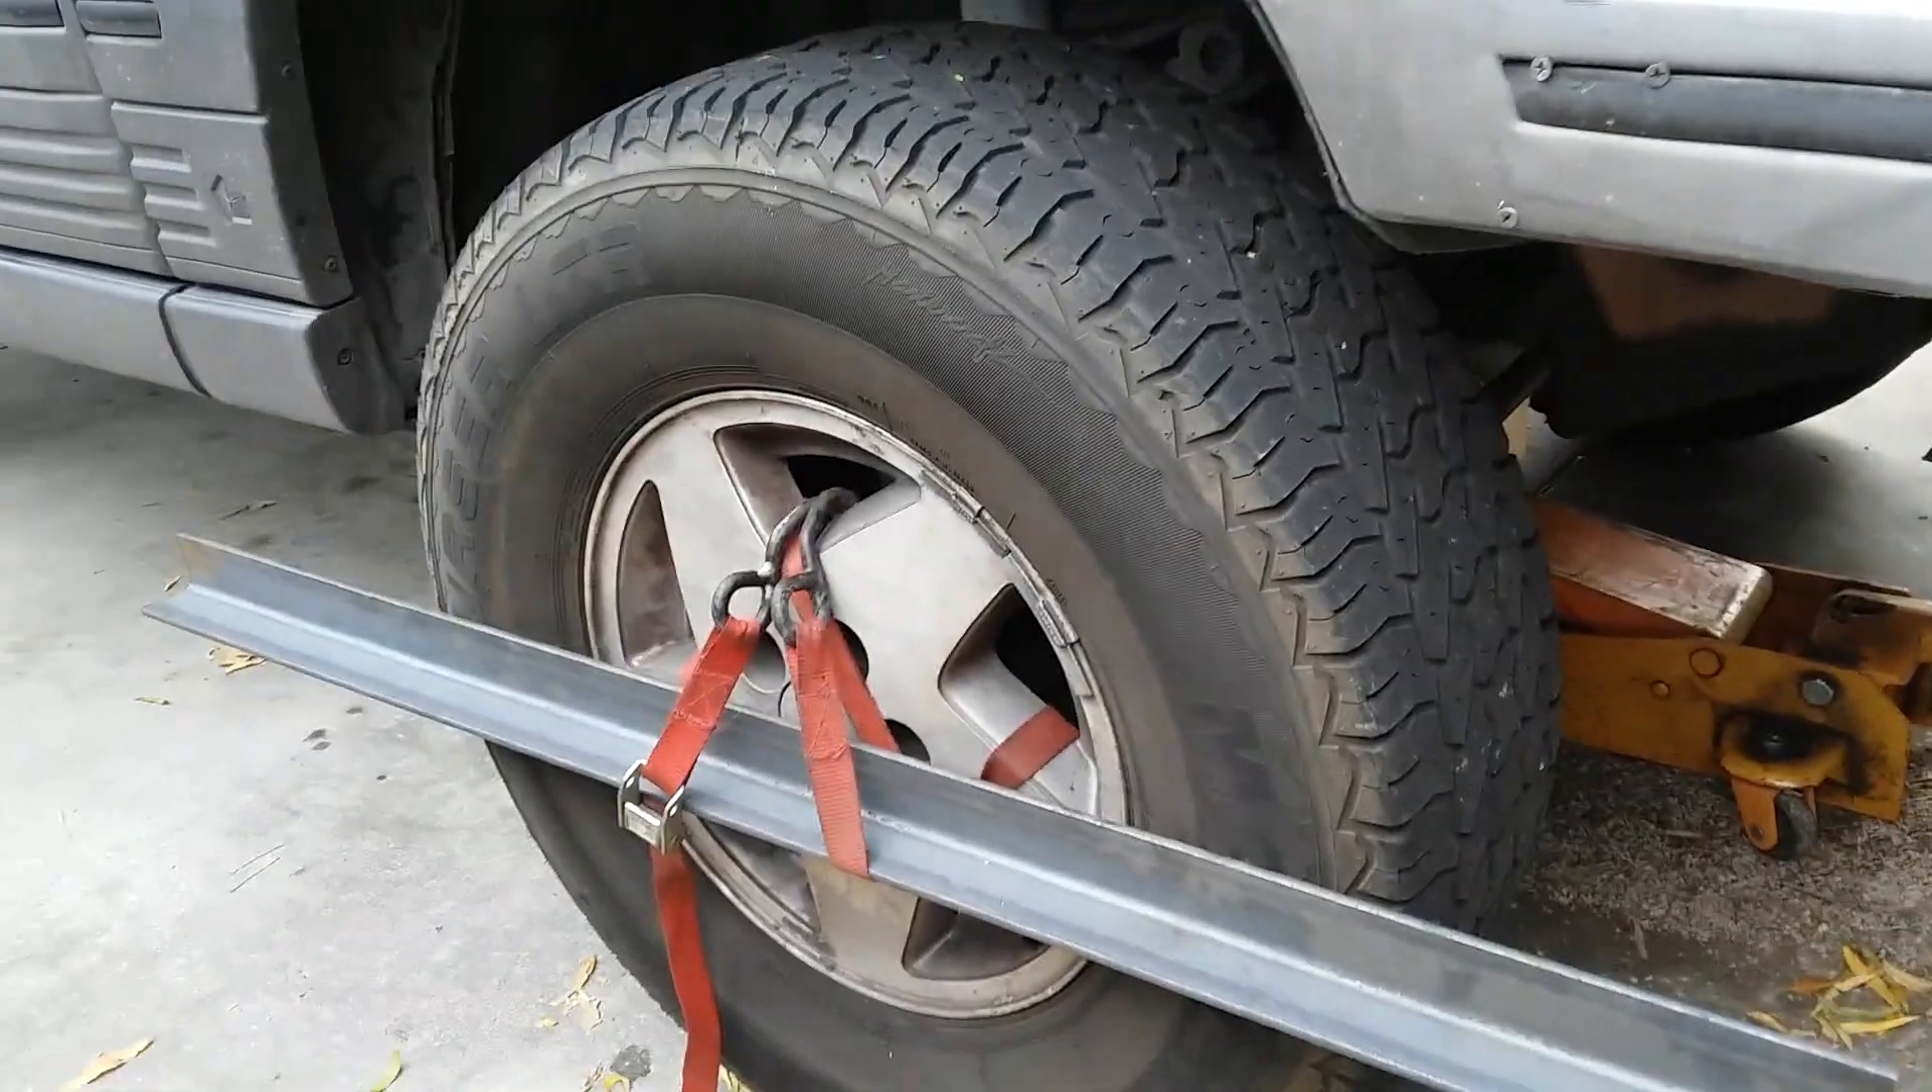I got the angle iron put on there just got them about center line of the wheel.